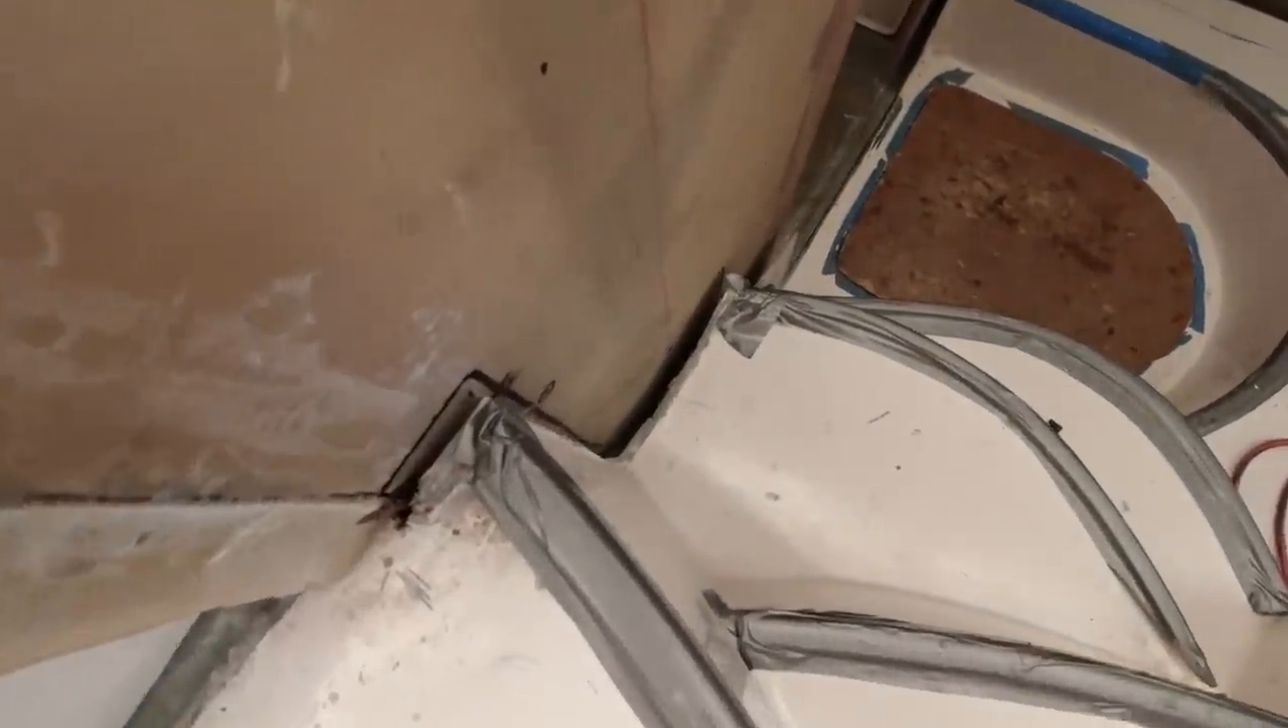There is a bit of an issue with this area here in between the bulkhead and the stairs it's just transpired that I've got about a centimetre gap.